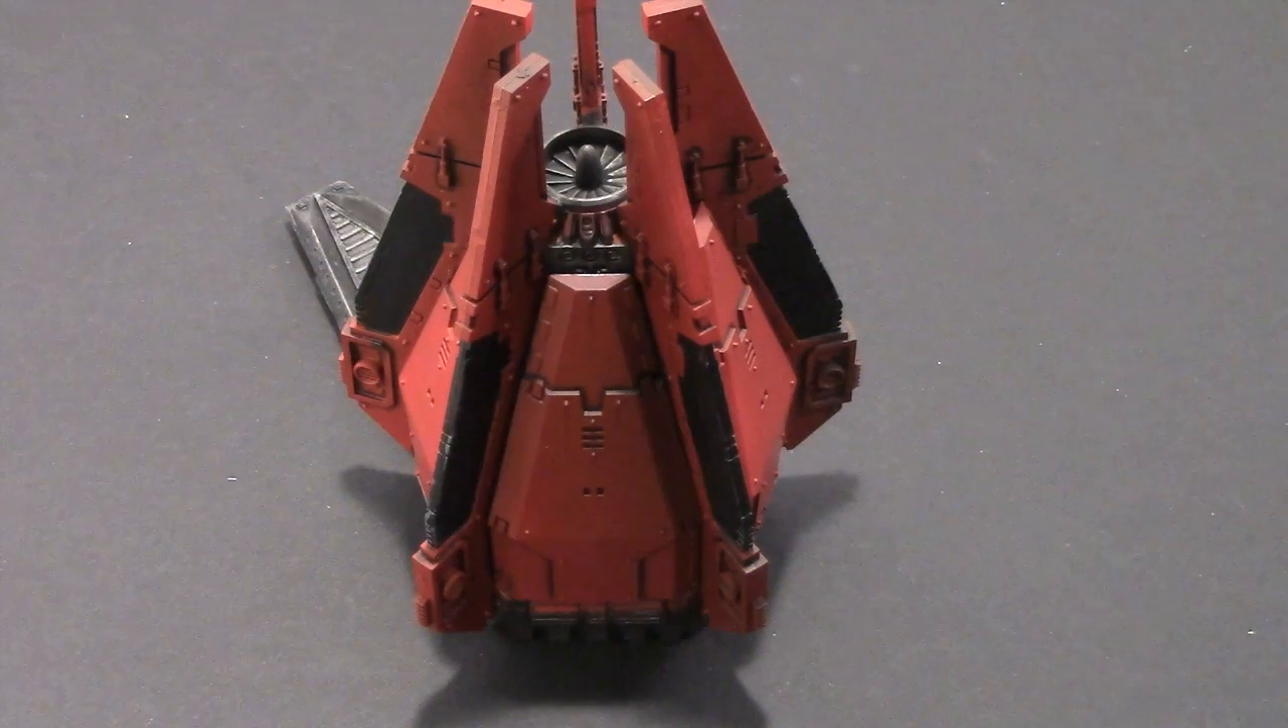And, there you have it folks. The assembled drop pod.